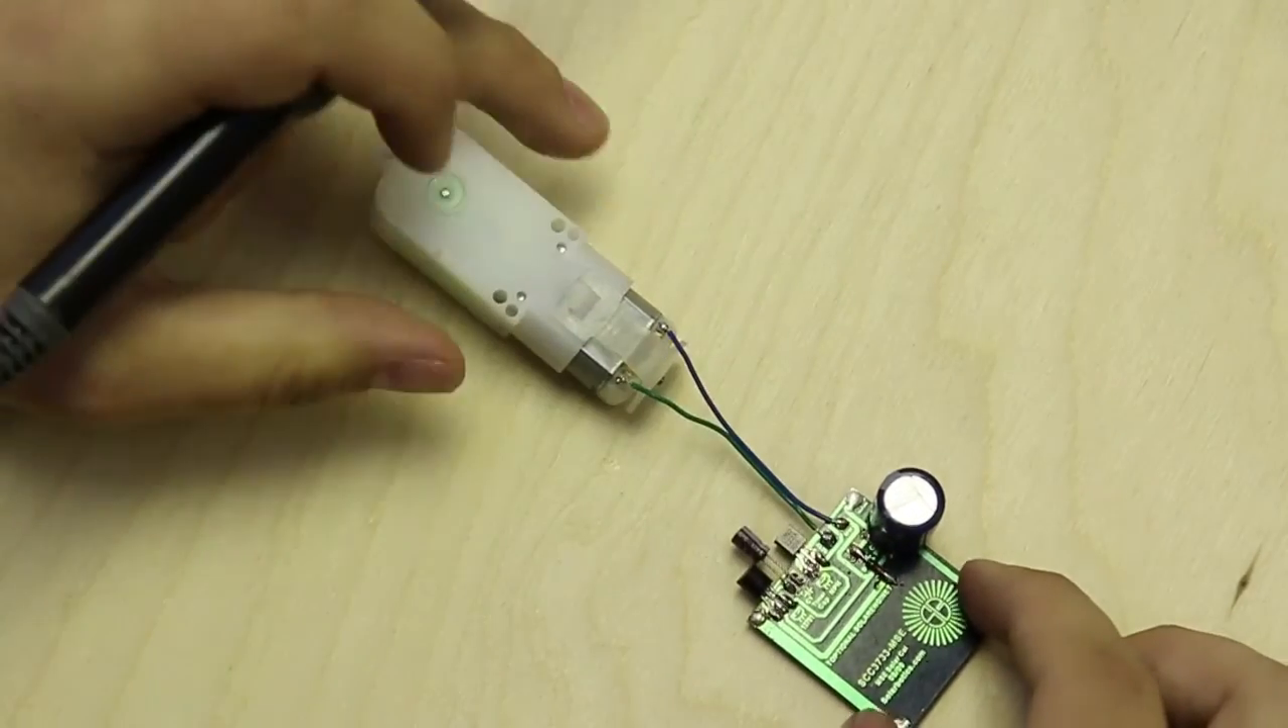We have our solar engine connected to our motor with all of our components in place.